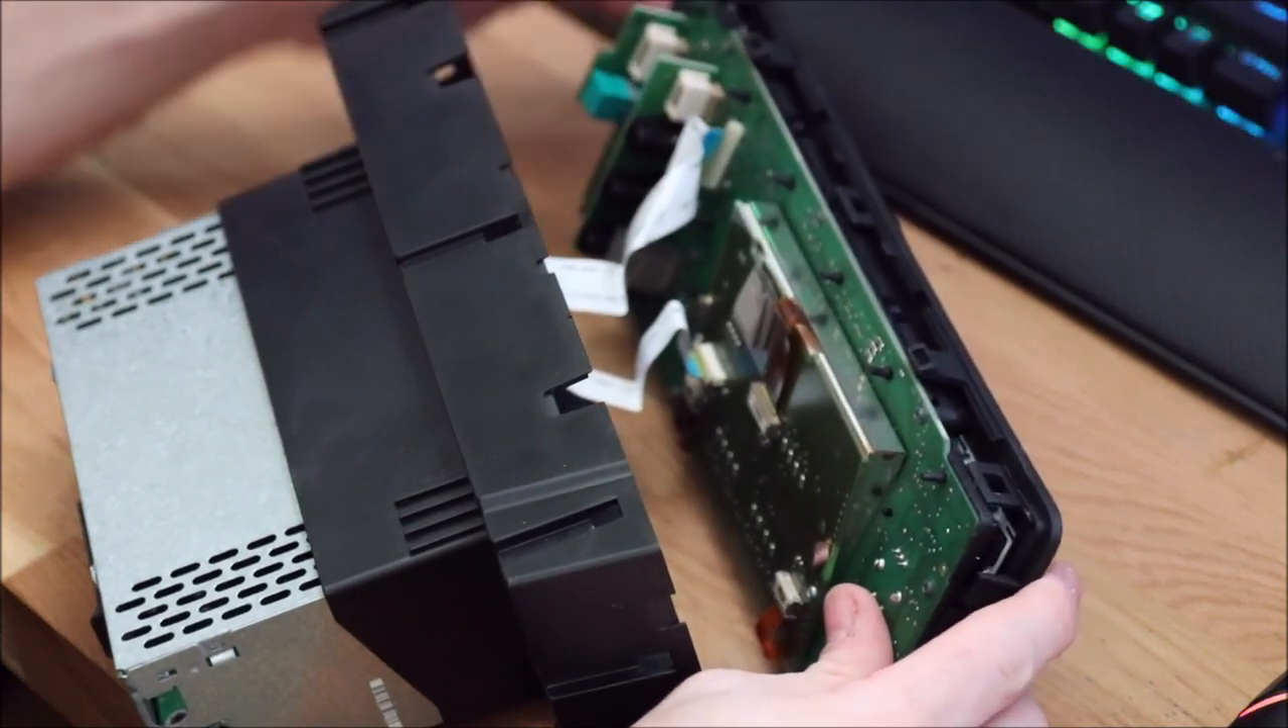So now we've got the faceplate removed from the backplate and if you have a look inside you can see that you have two ribbon cables very very similar to the ICM -3.